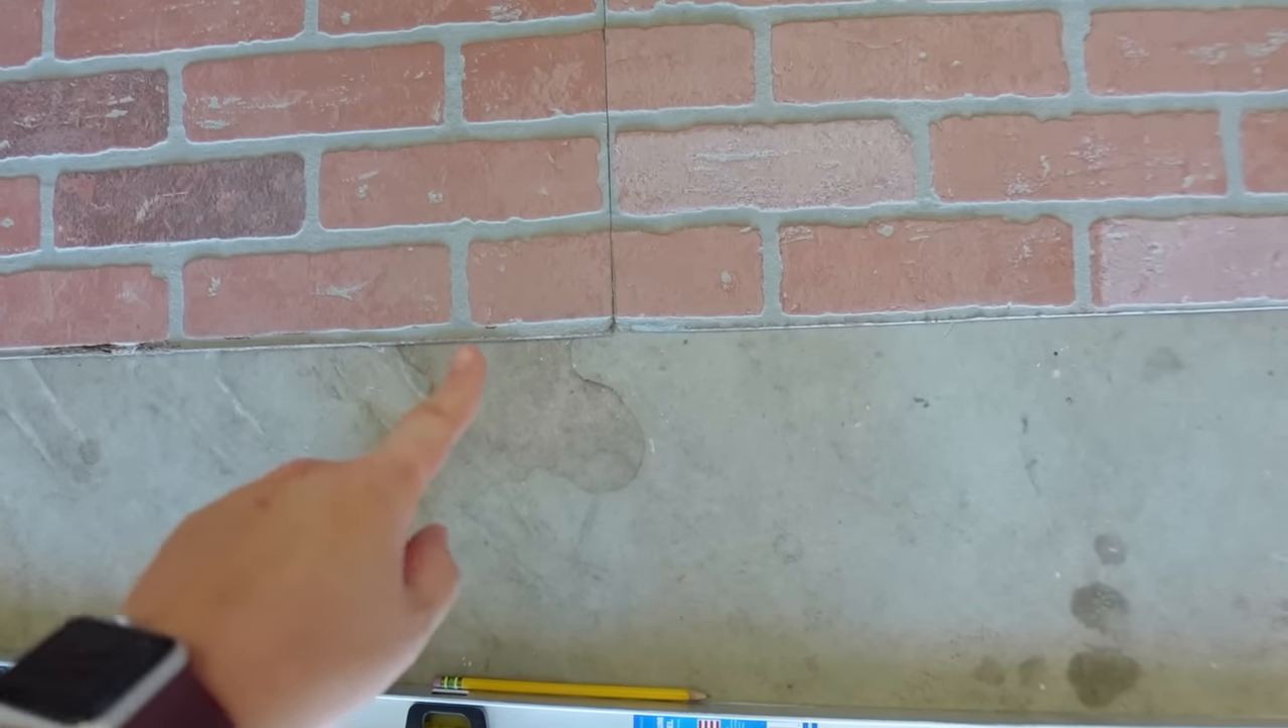These are two panels side by side you can see they line up together.